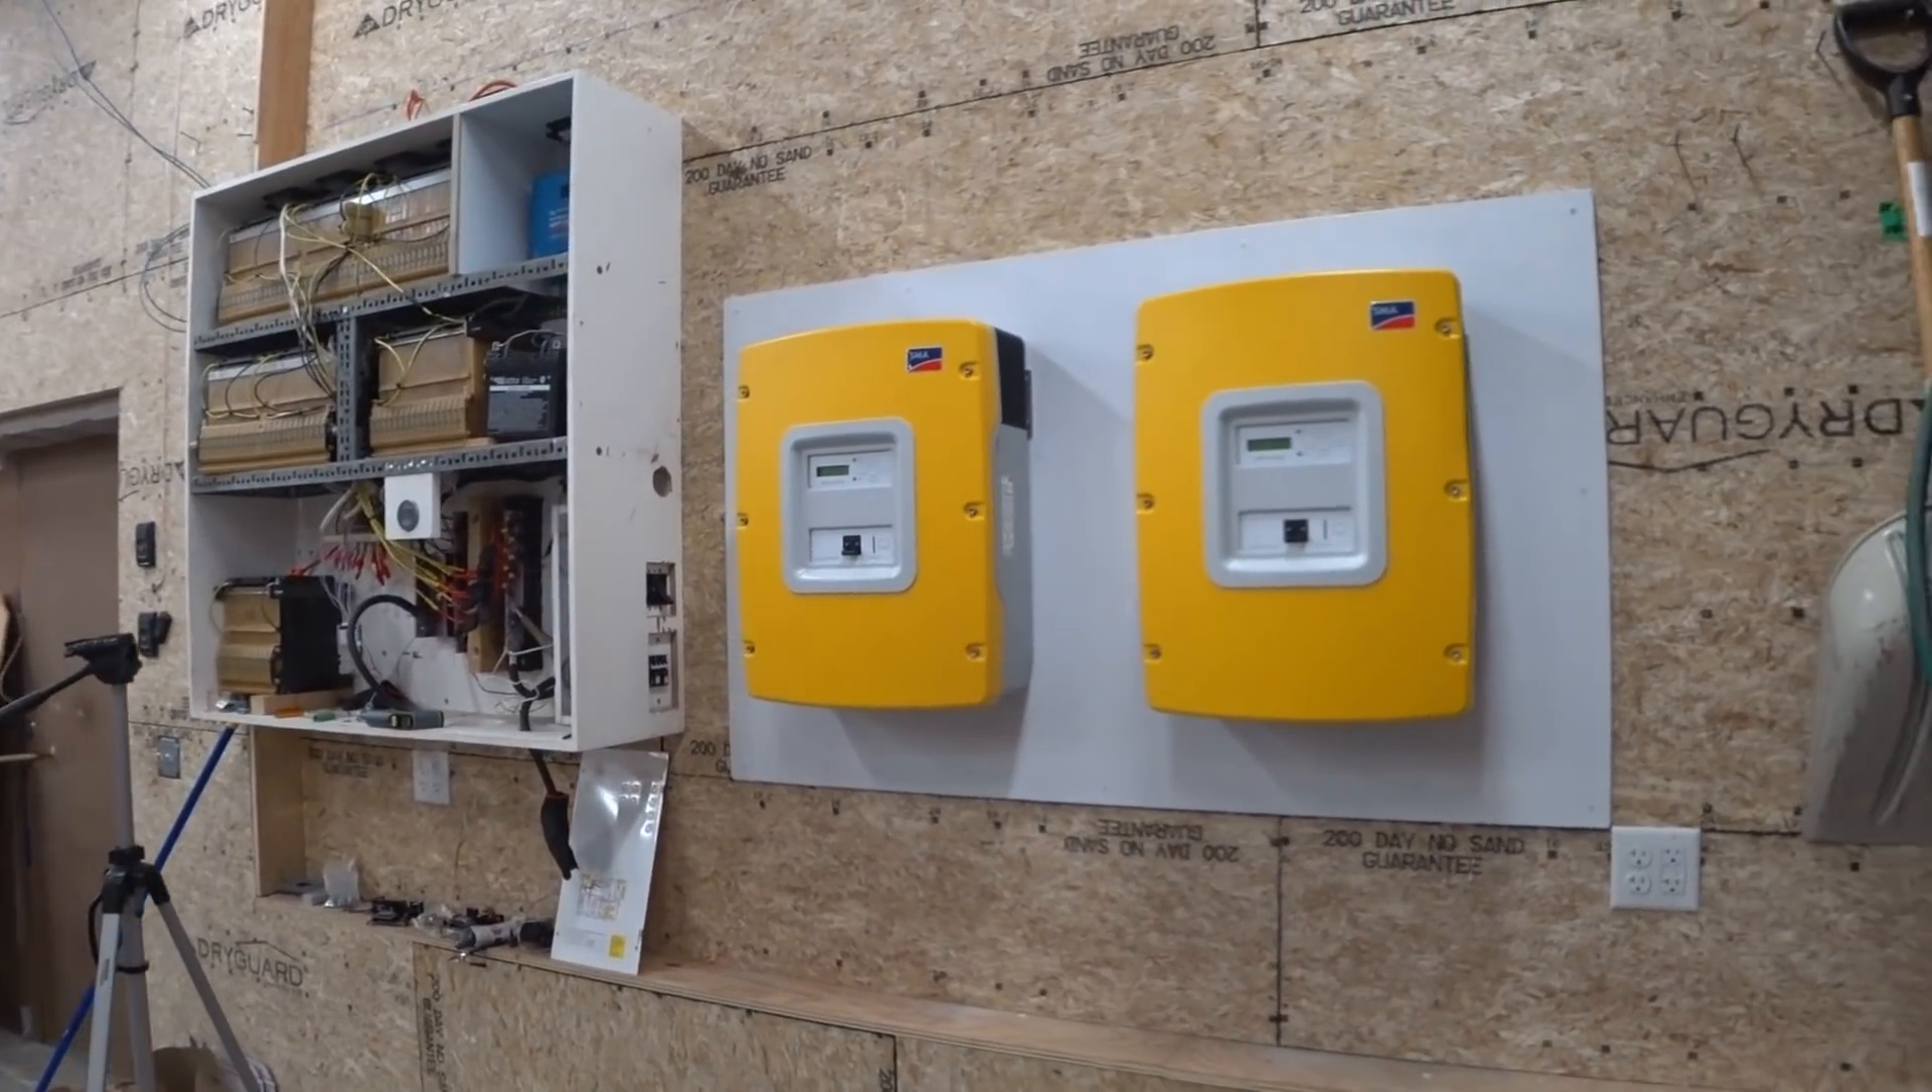Finally got the new inverters up.